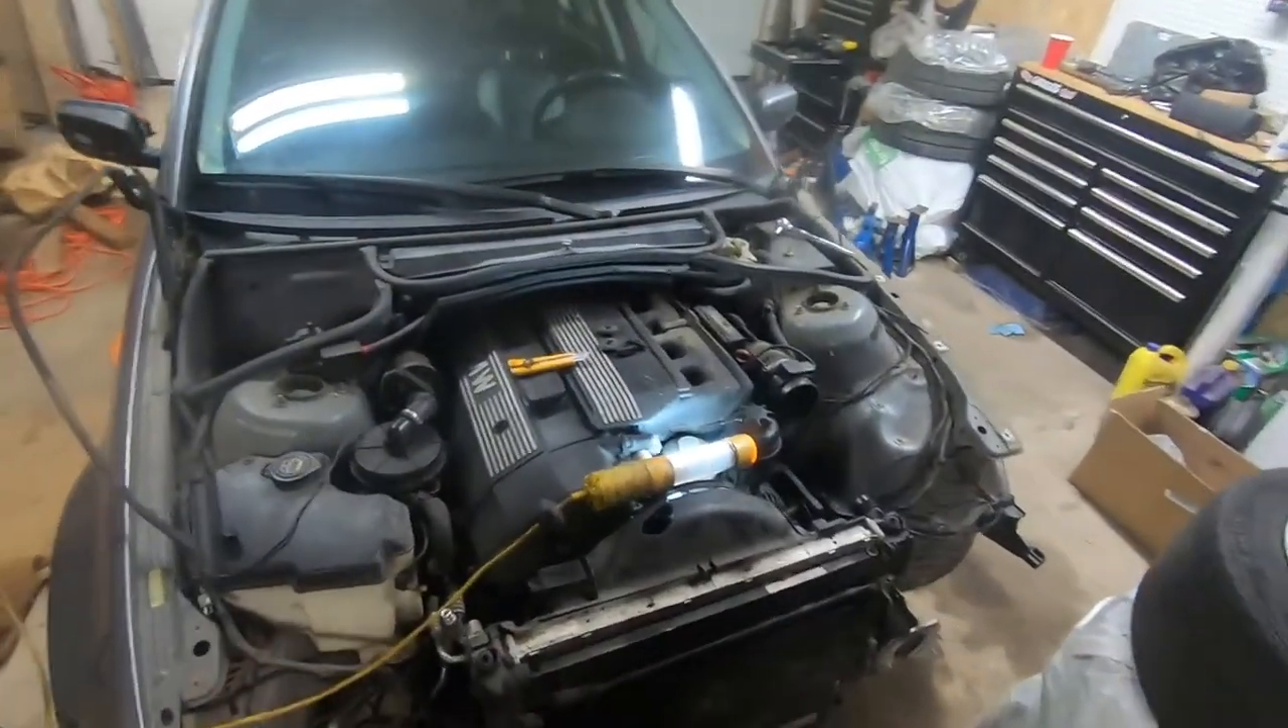Okay, as you can see the hood is now off.